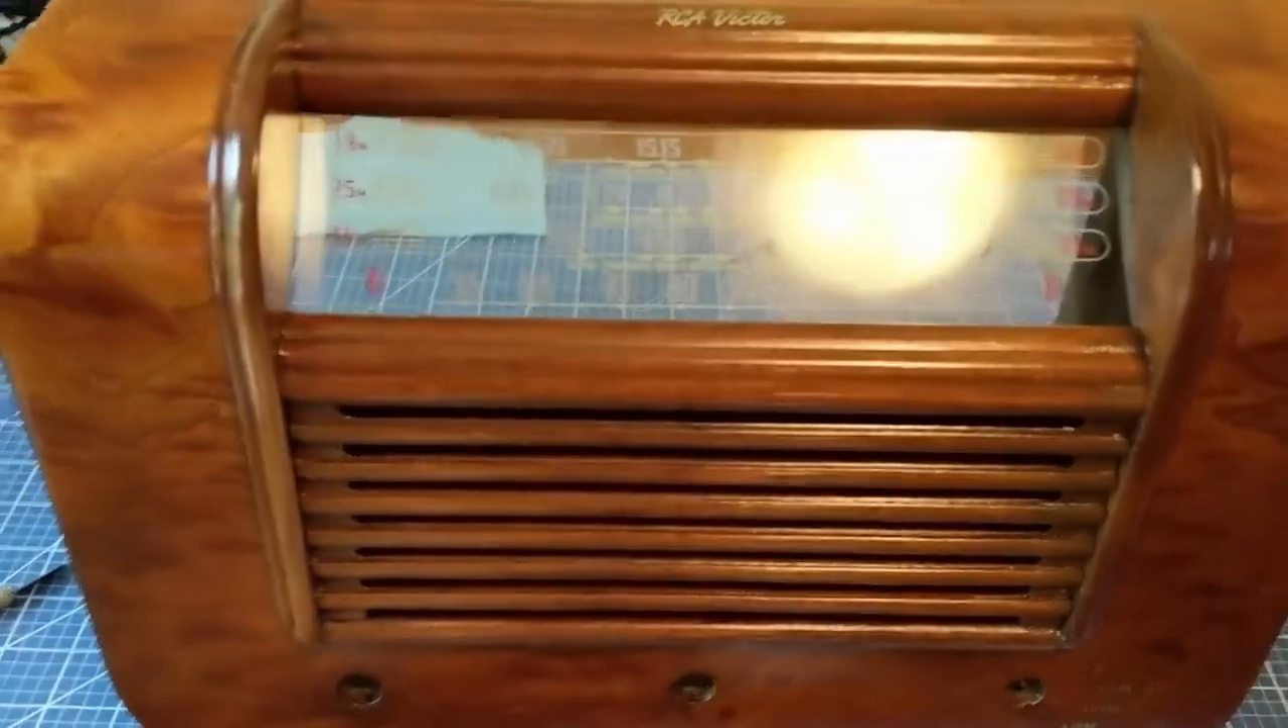So now we have the dial glass installed.